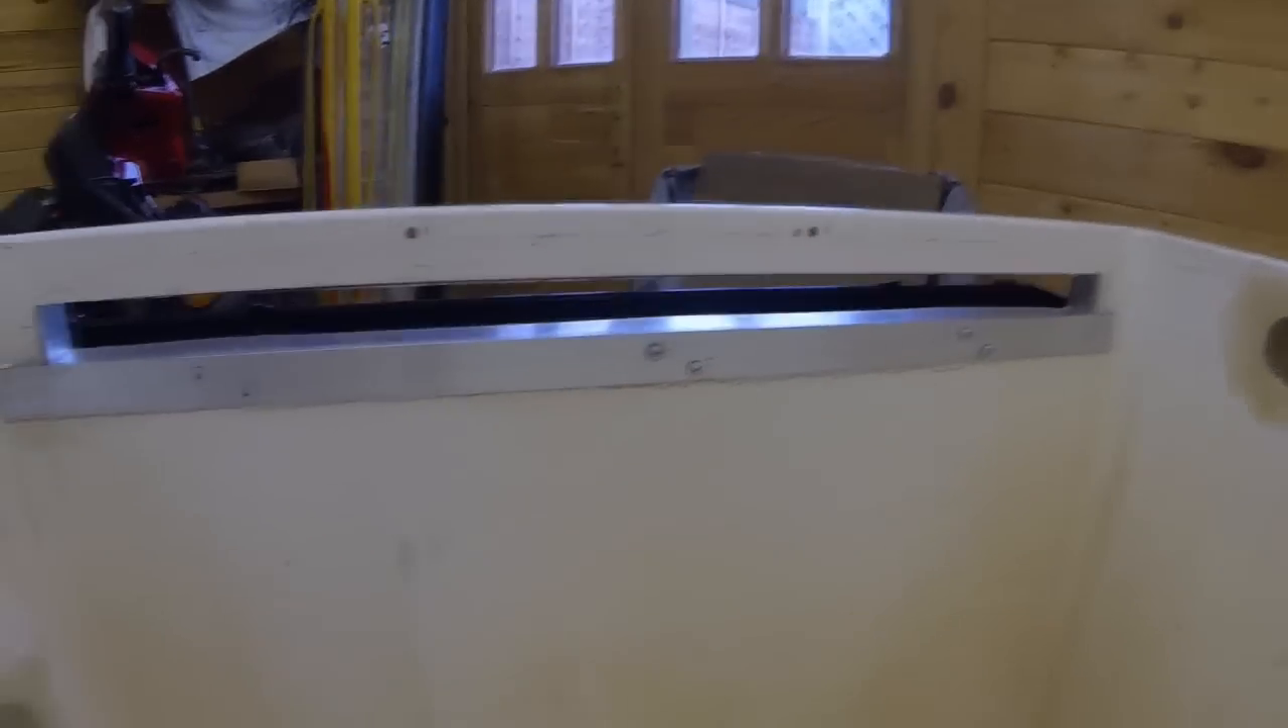And we've still retained the rigidity of the tank by putting an angle bracket along there.